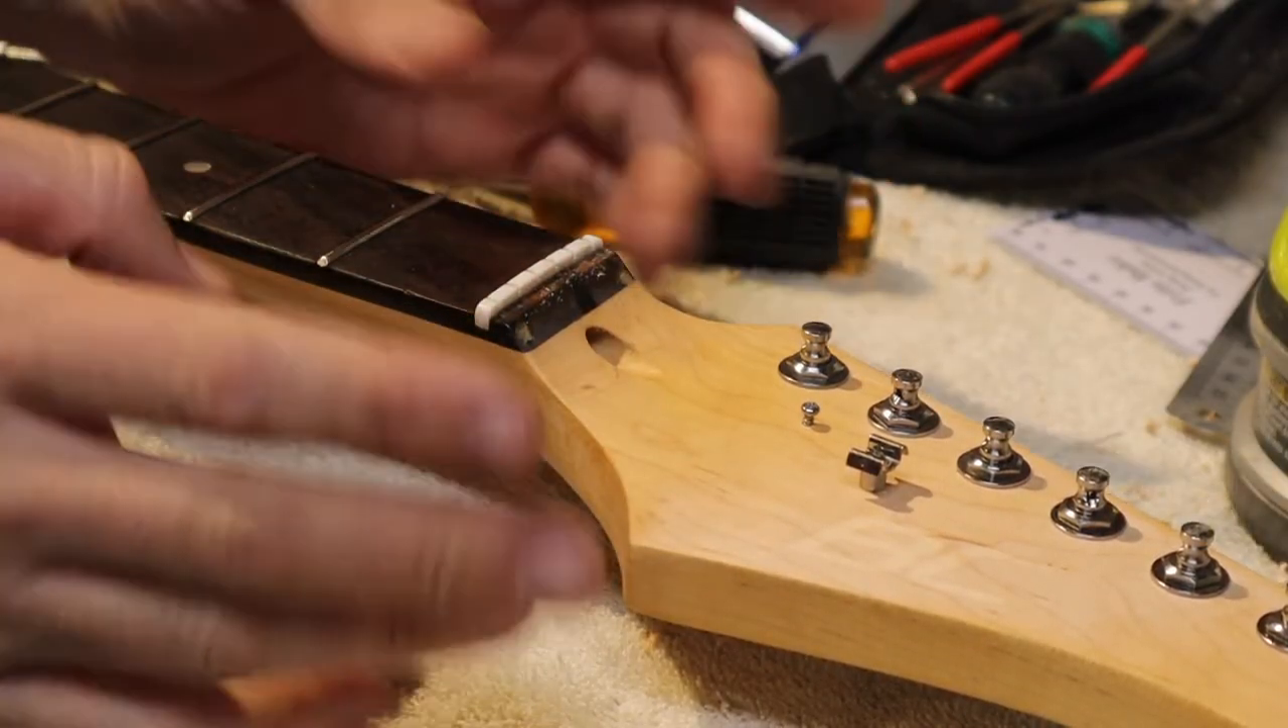So there are new tuning machines in place.